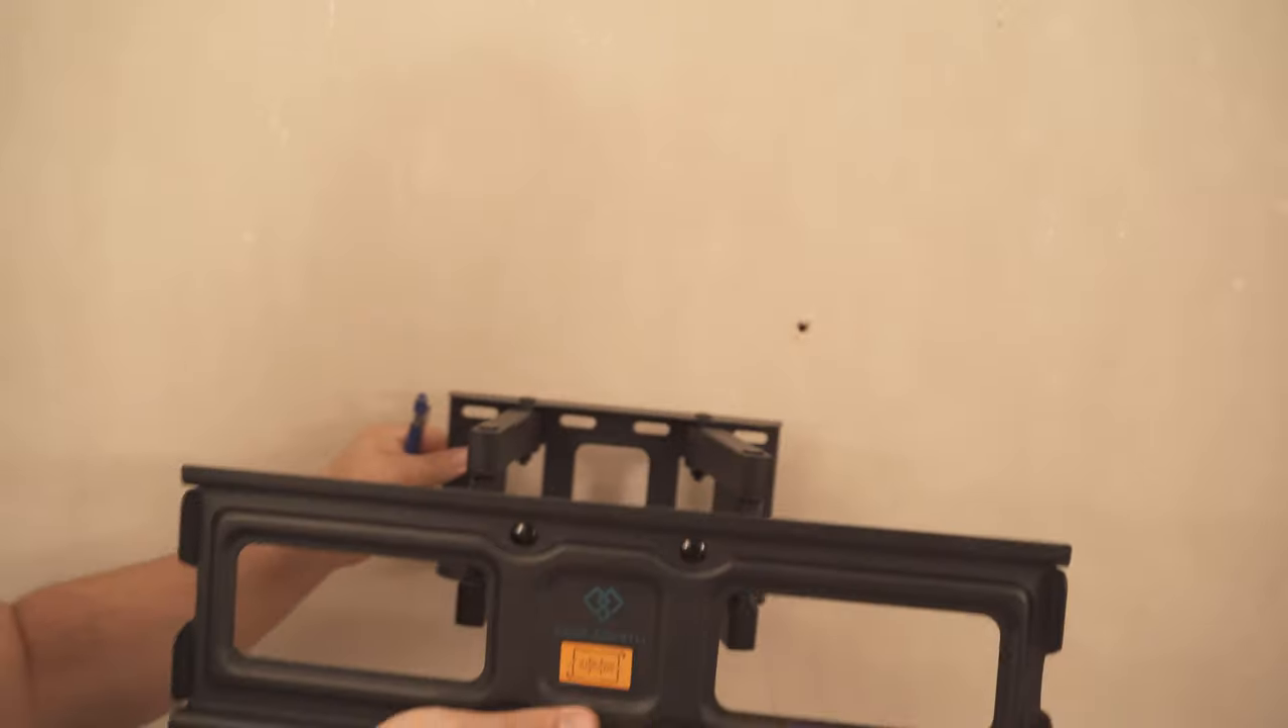Jetzt müssen wir die Wandhalterung aber noch an die Wand bringen.